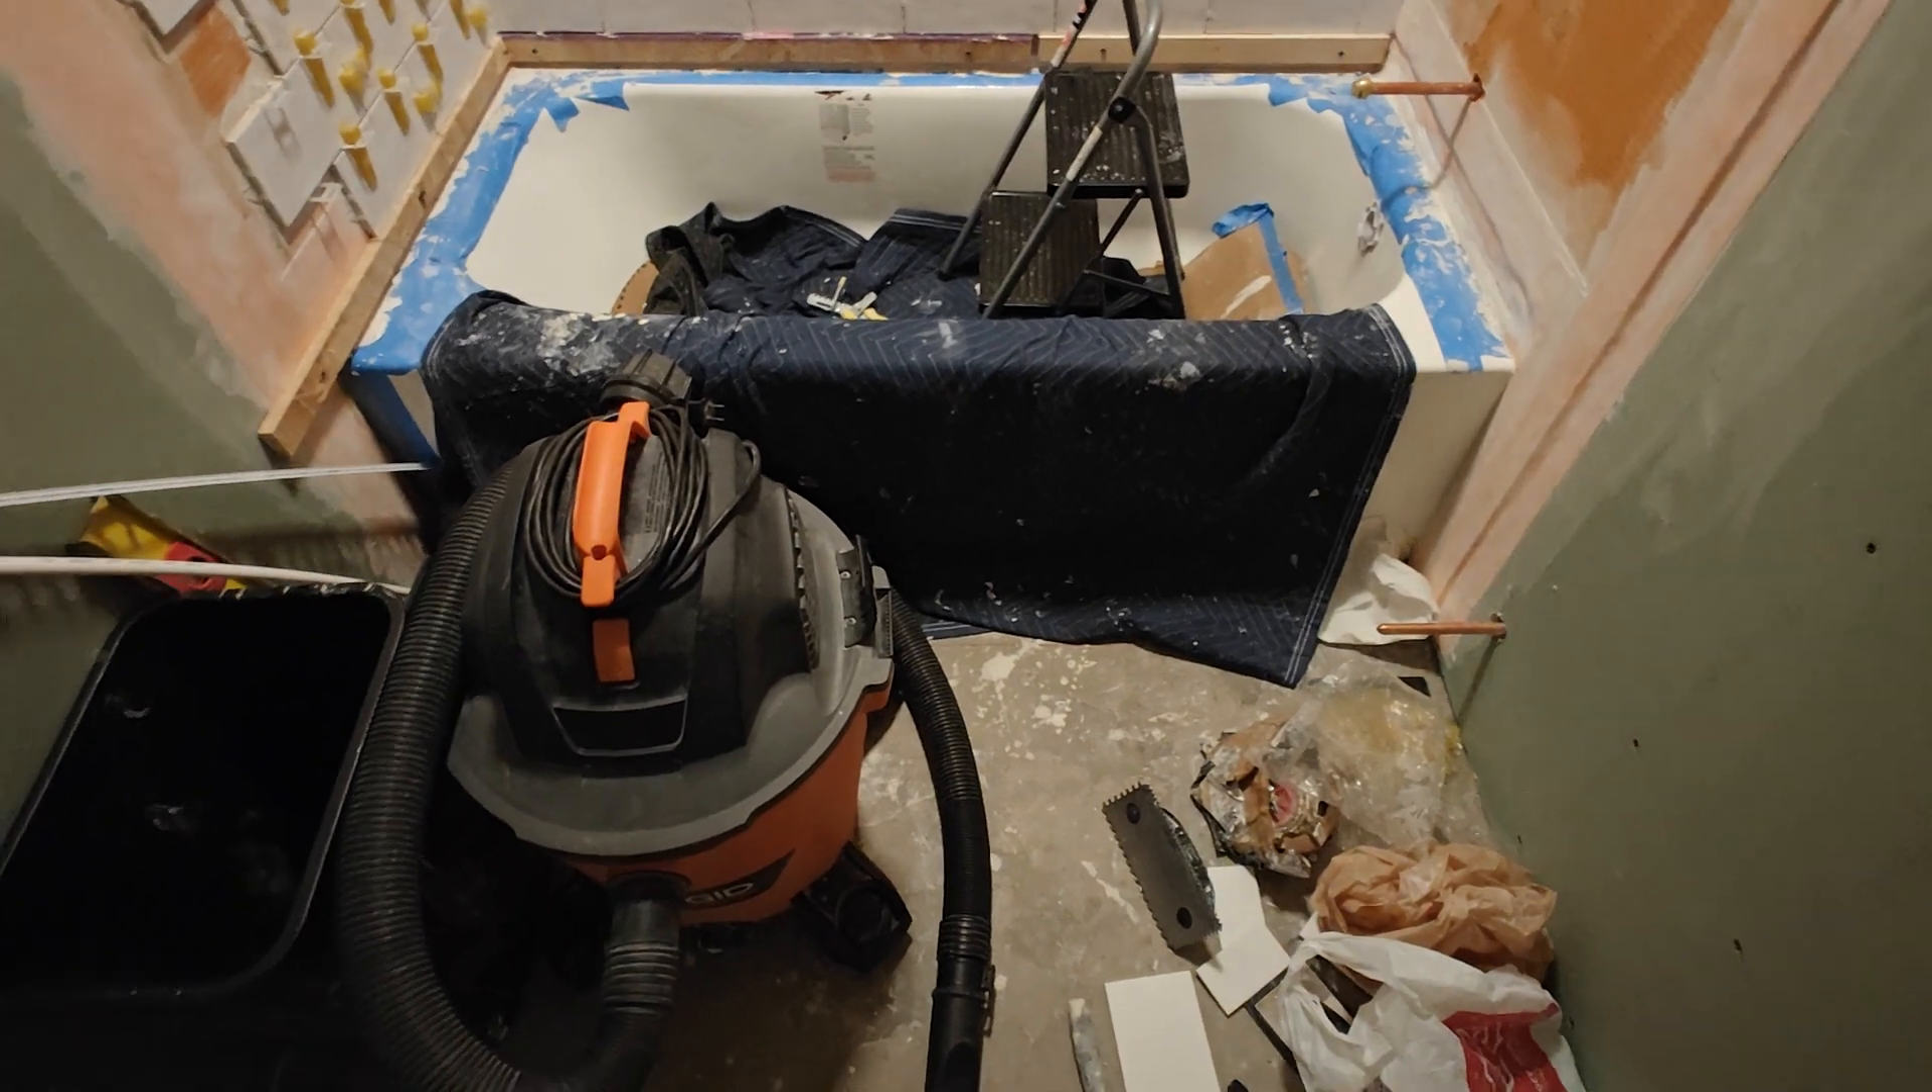The floor doesn't have the tile on it yet, but has everything but the tile on it.